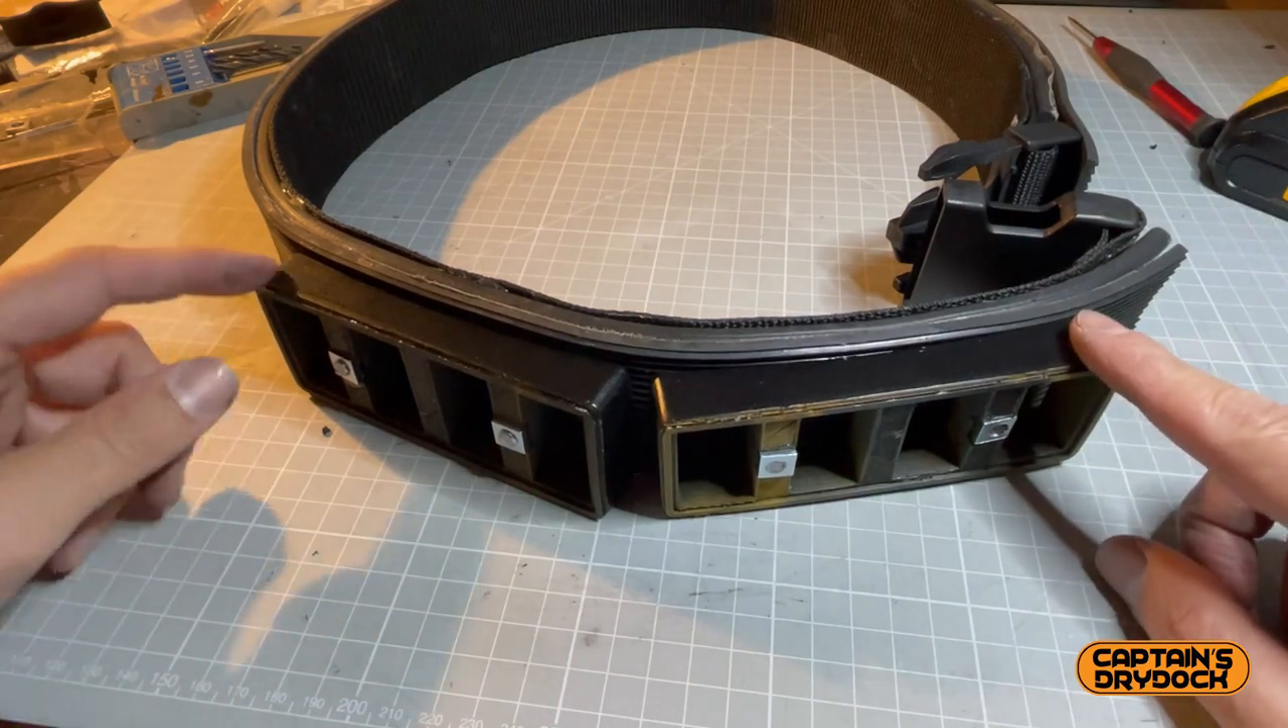The two blocks are now installed And I'm not going to lie to you That was really difficult to do.